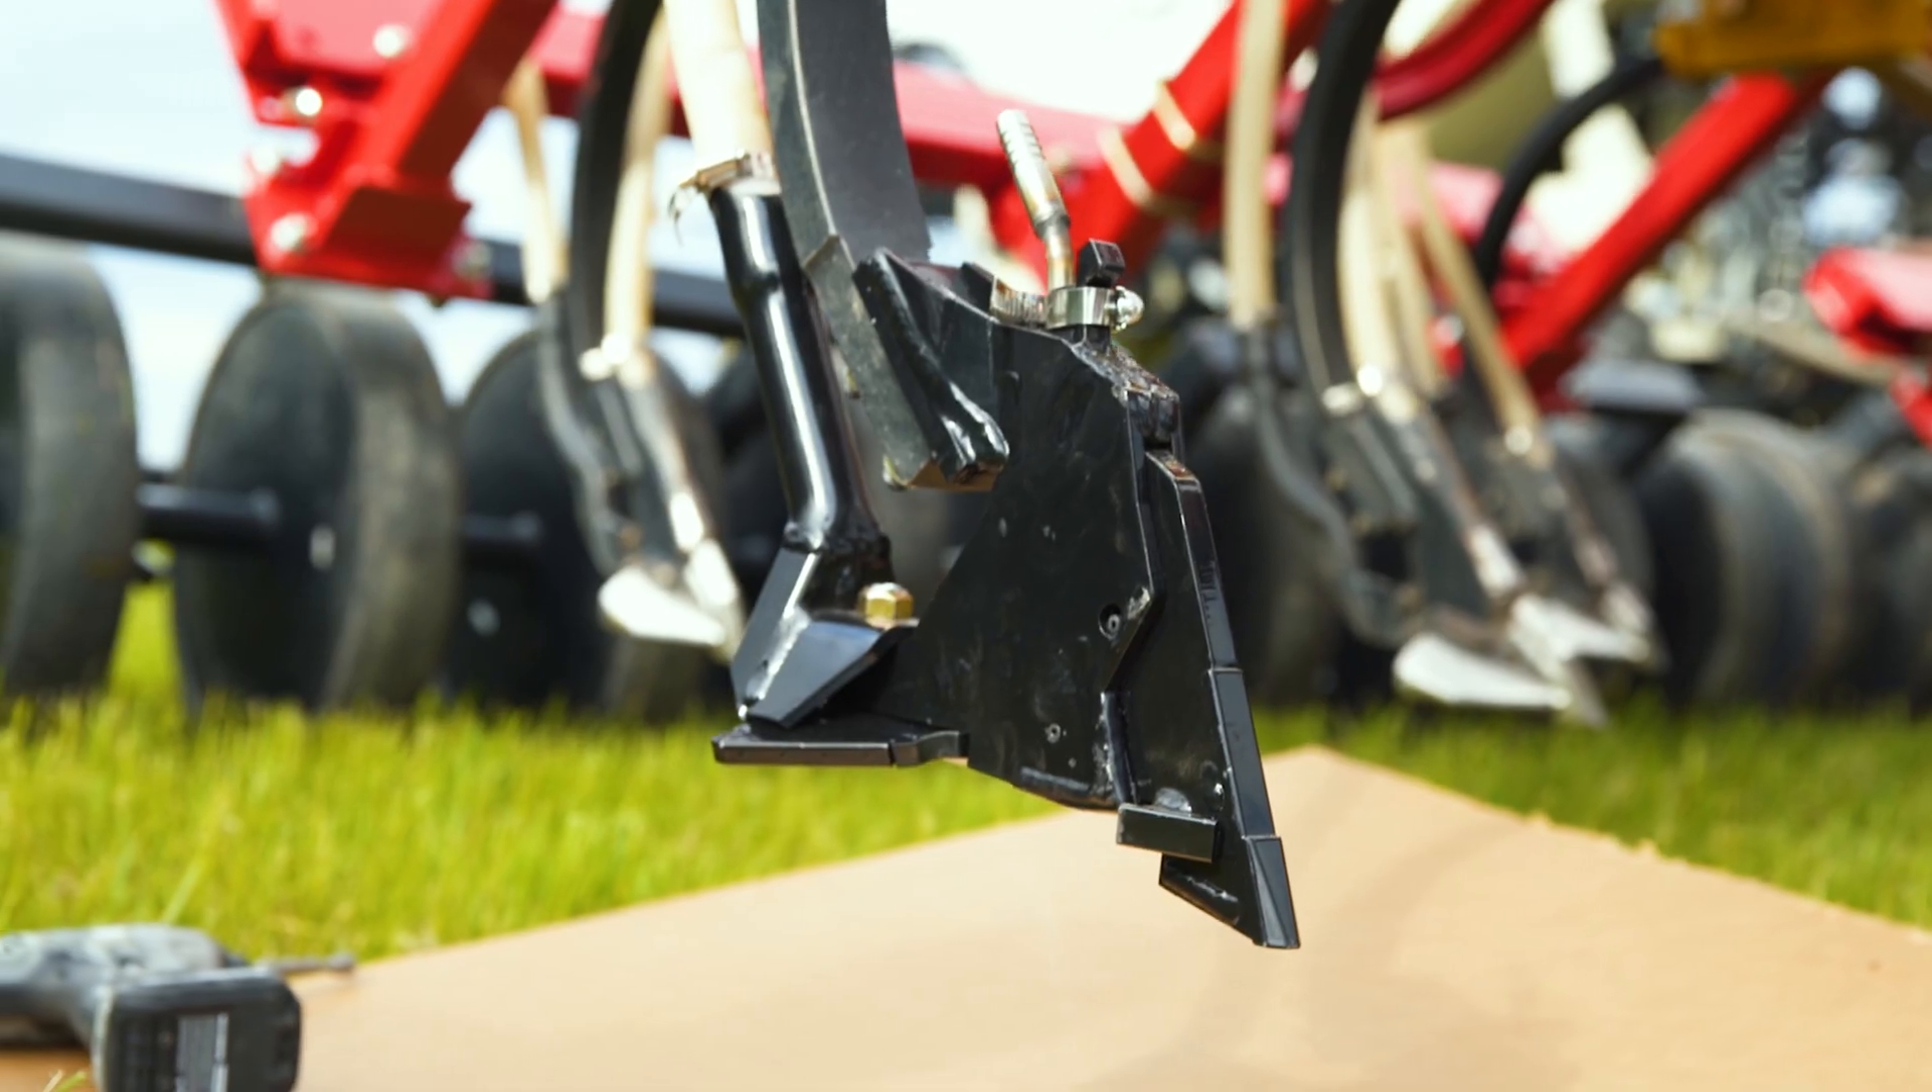You have now successfully installed a precision edge opener on your C -shank drill.